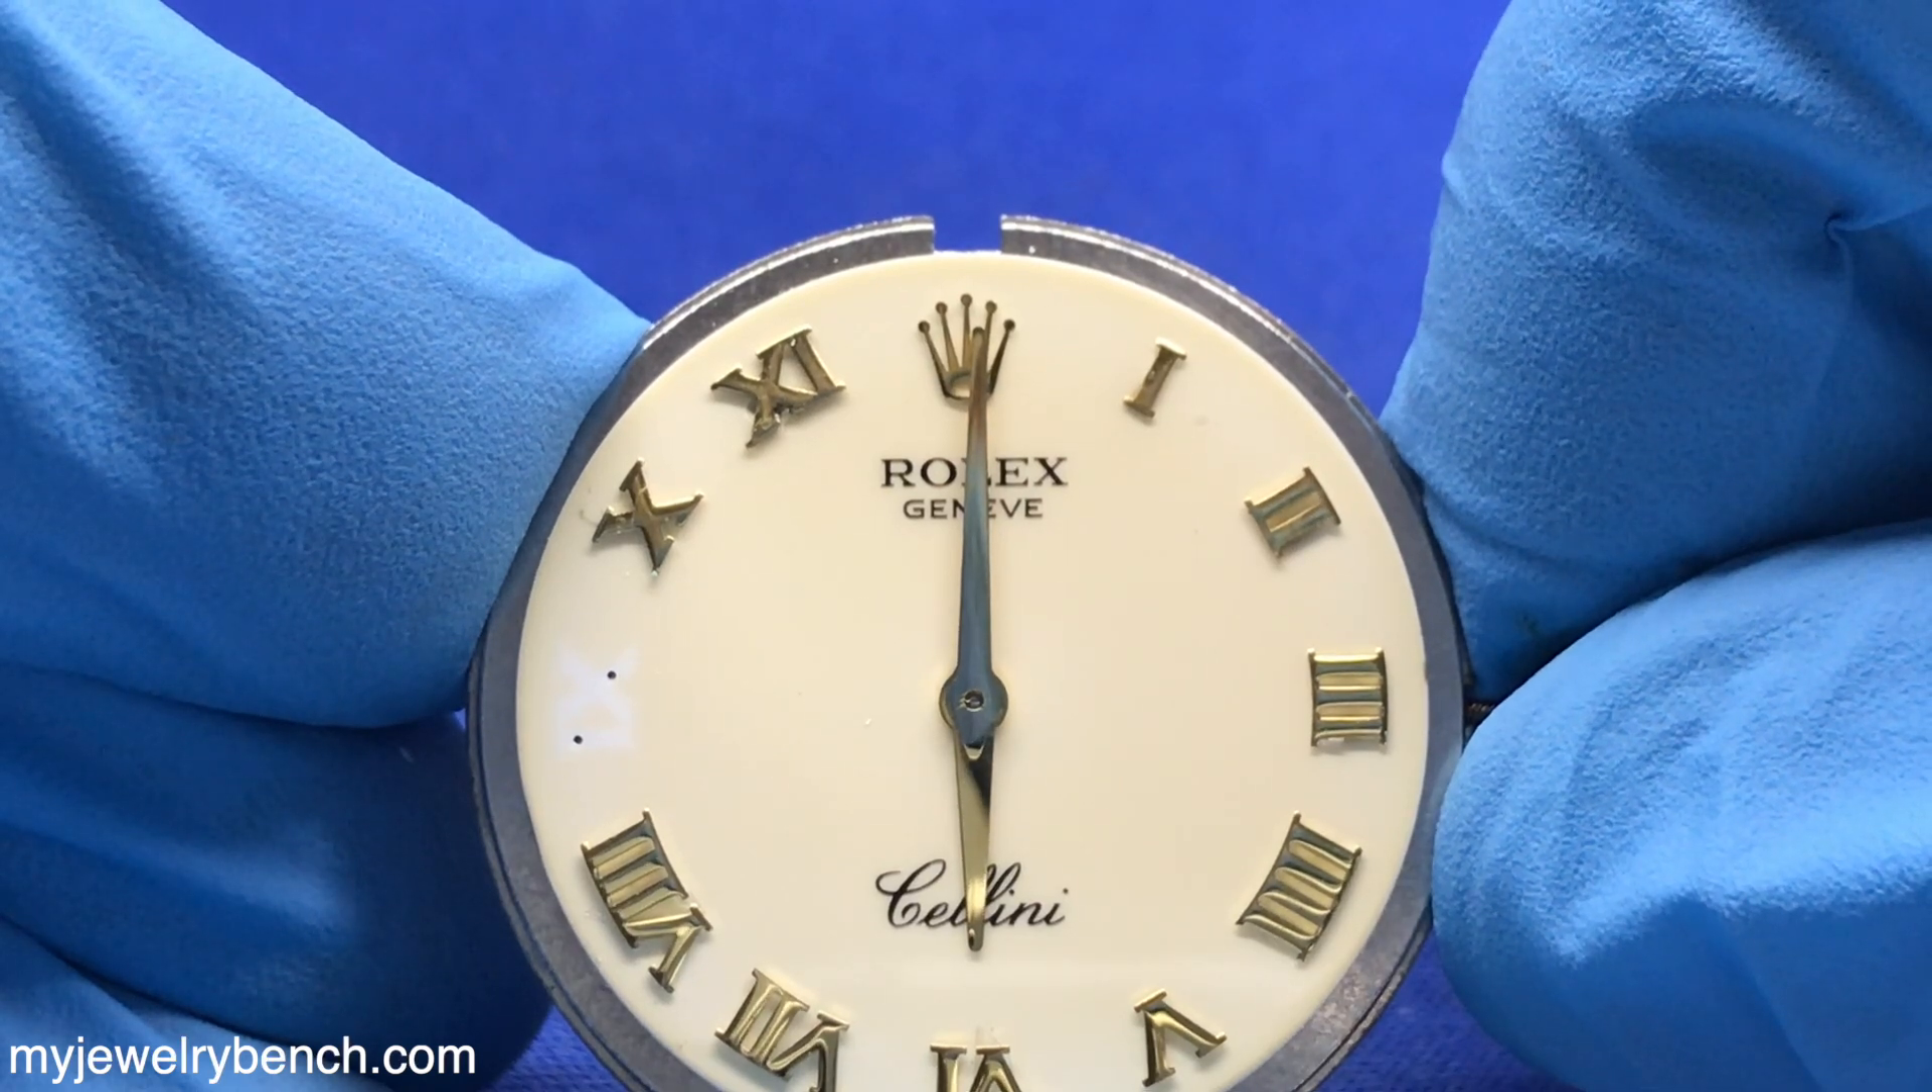And you can see that the indicator at the 9 o 'clock position is missing. We're going to put that back on.